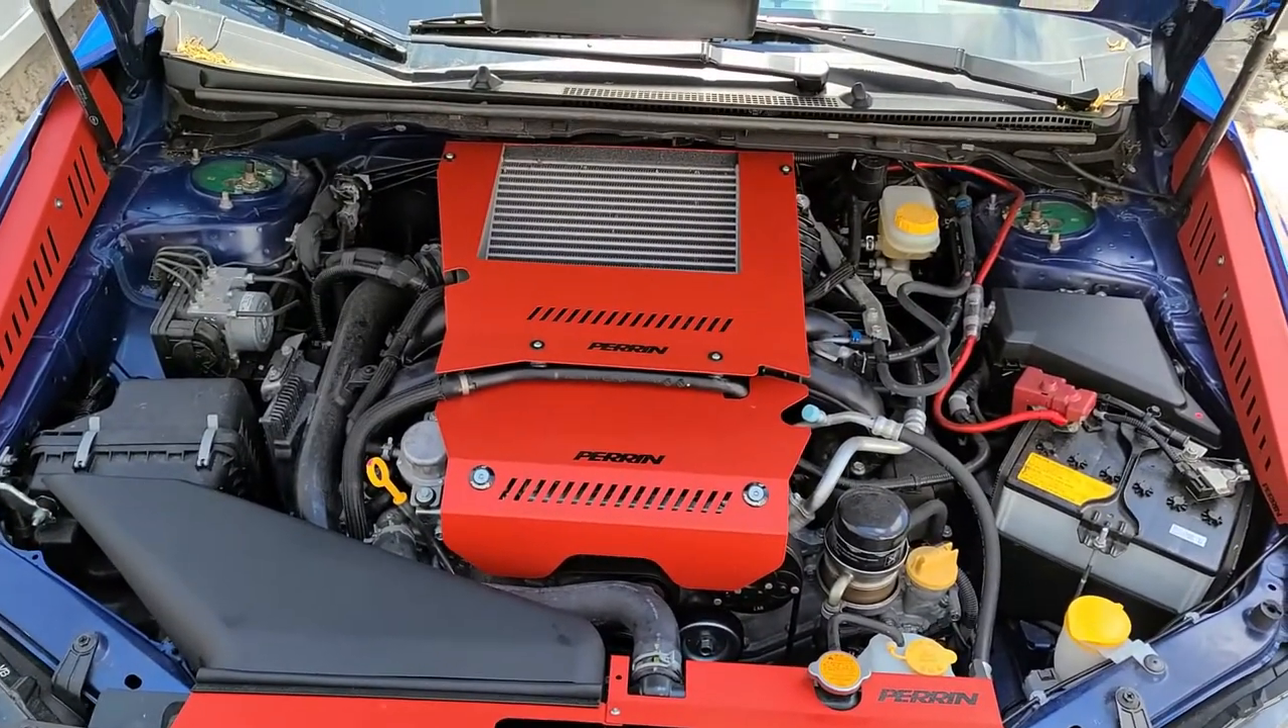All right guys so there we have it we got fender shrouds engine cover and a radiator shroud all in.